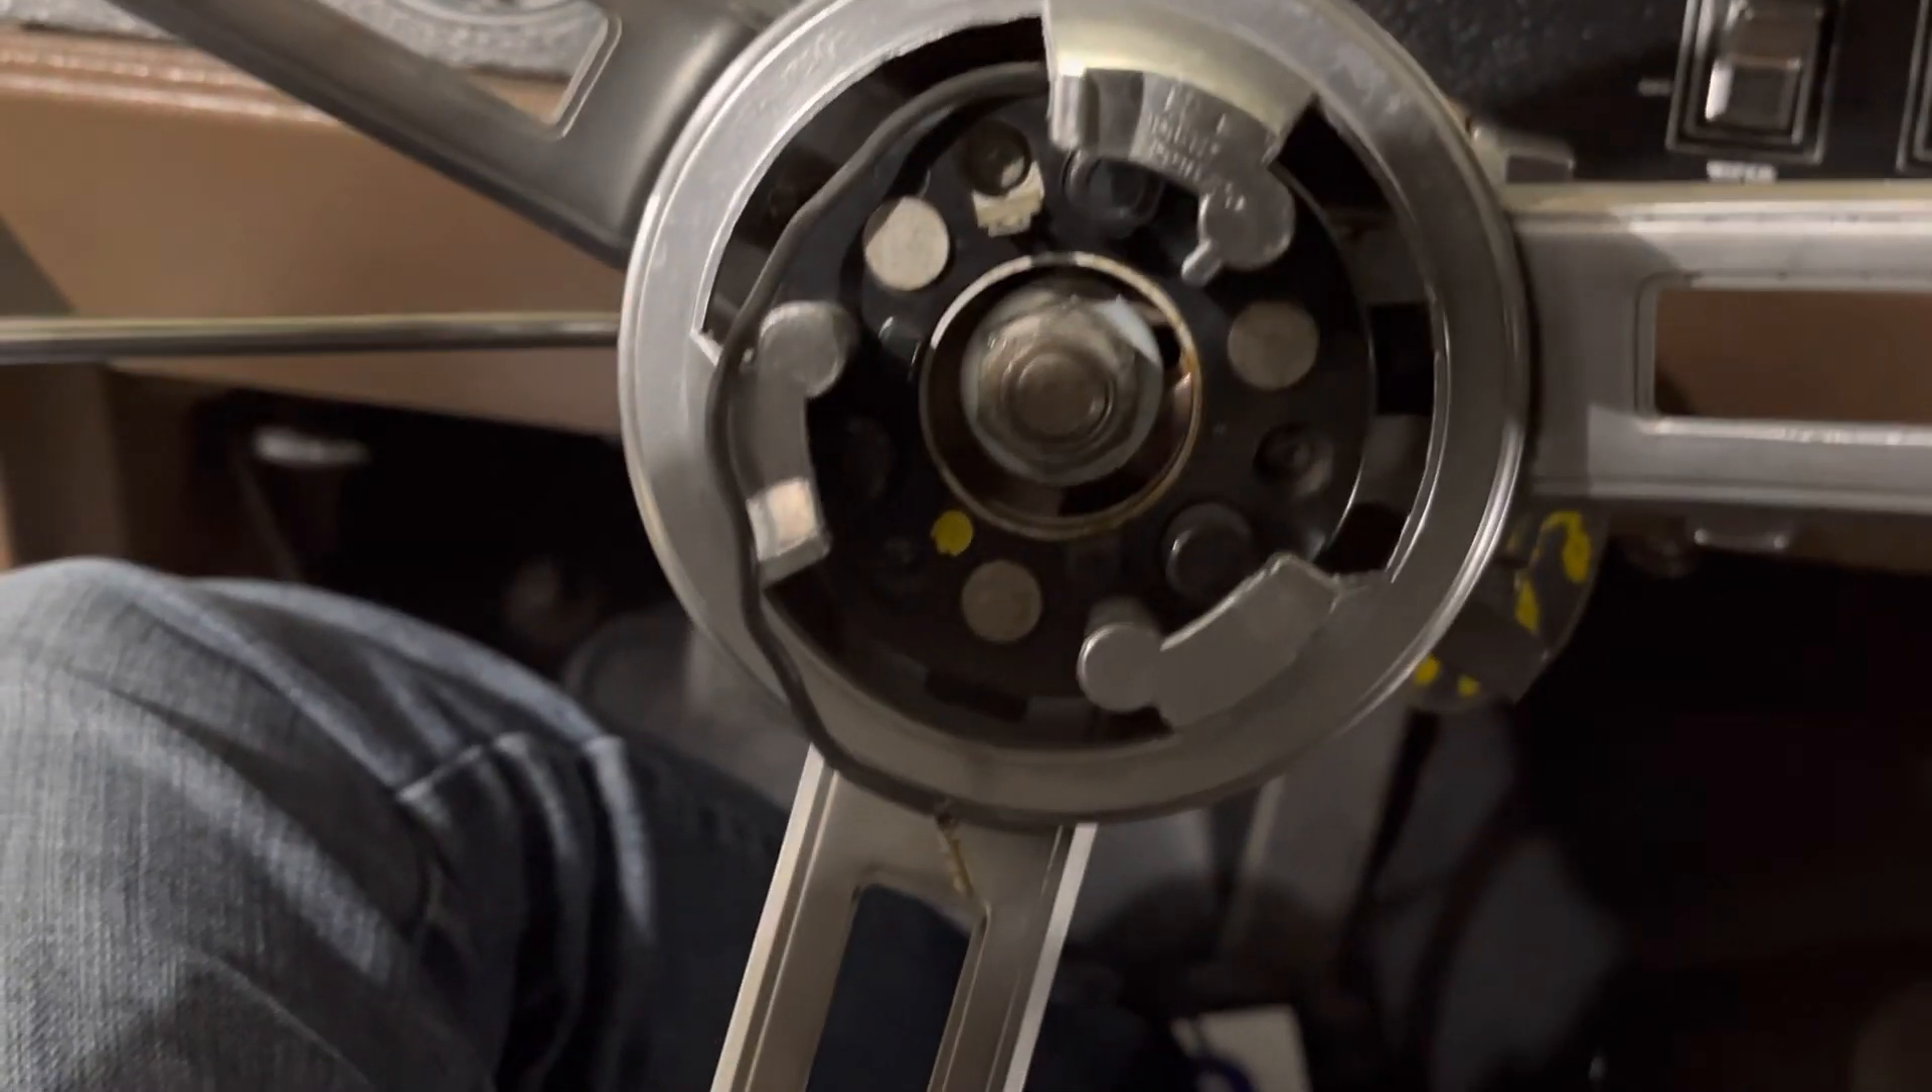Okay so now the horn button is off.